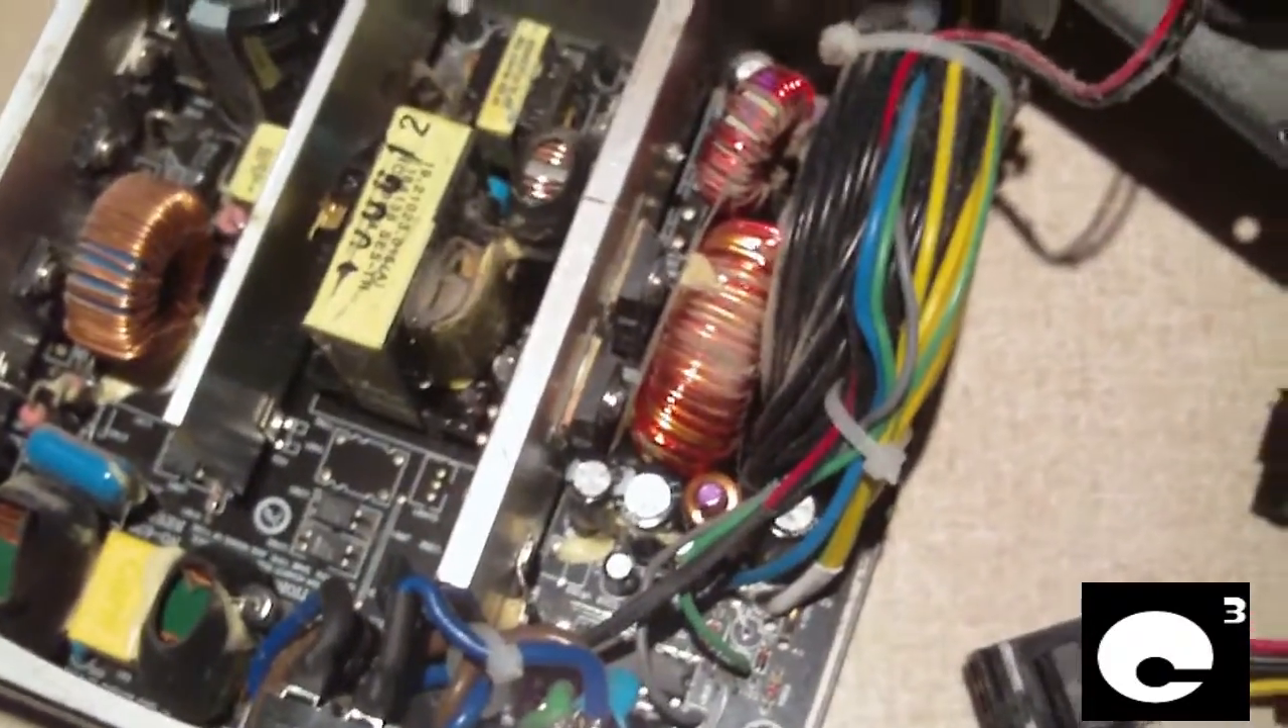Okay, I got the cover taken off, and here's how the inside of the unit looks.